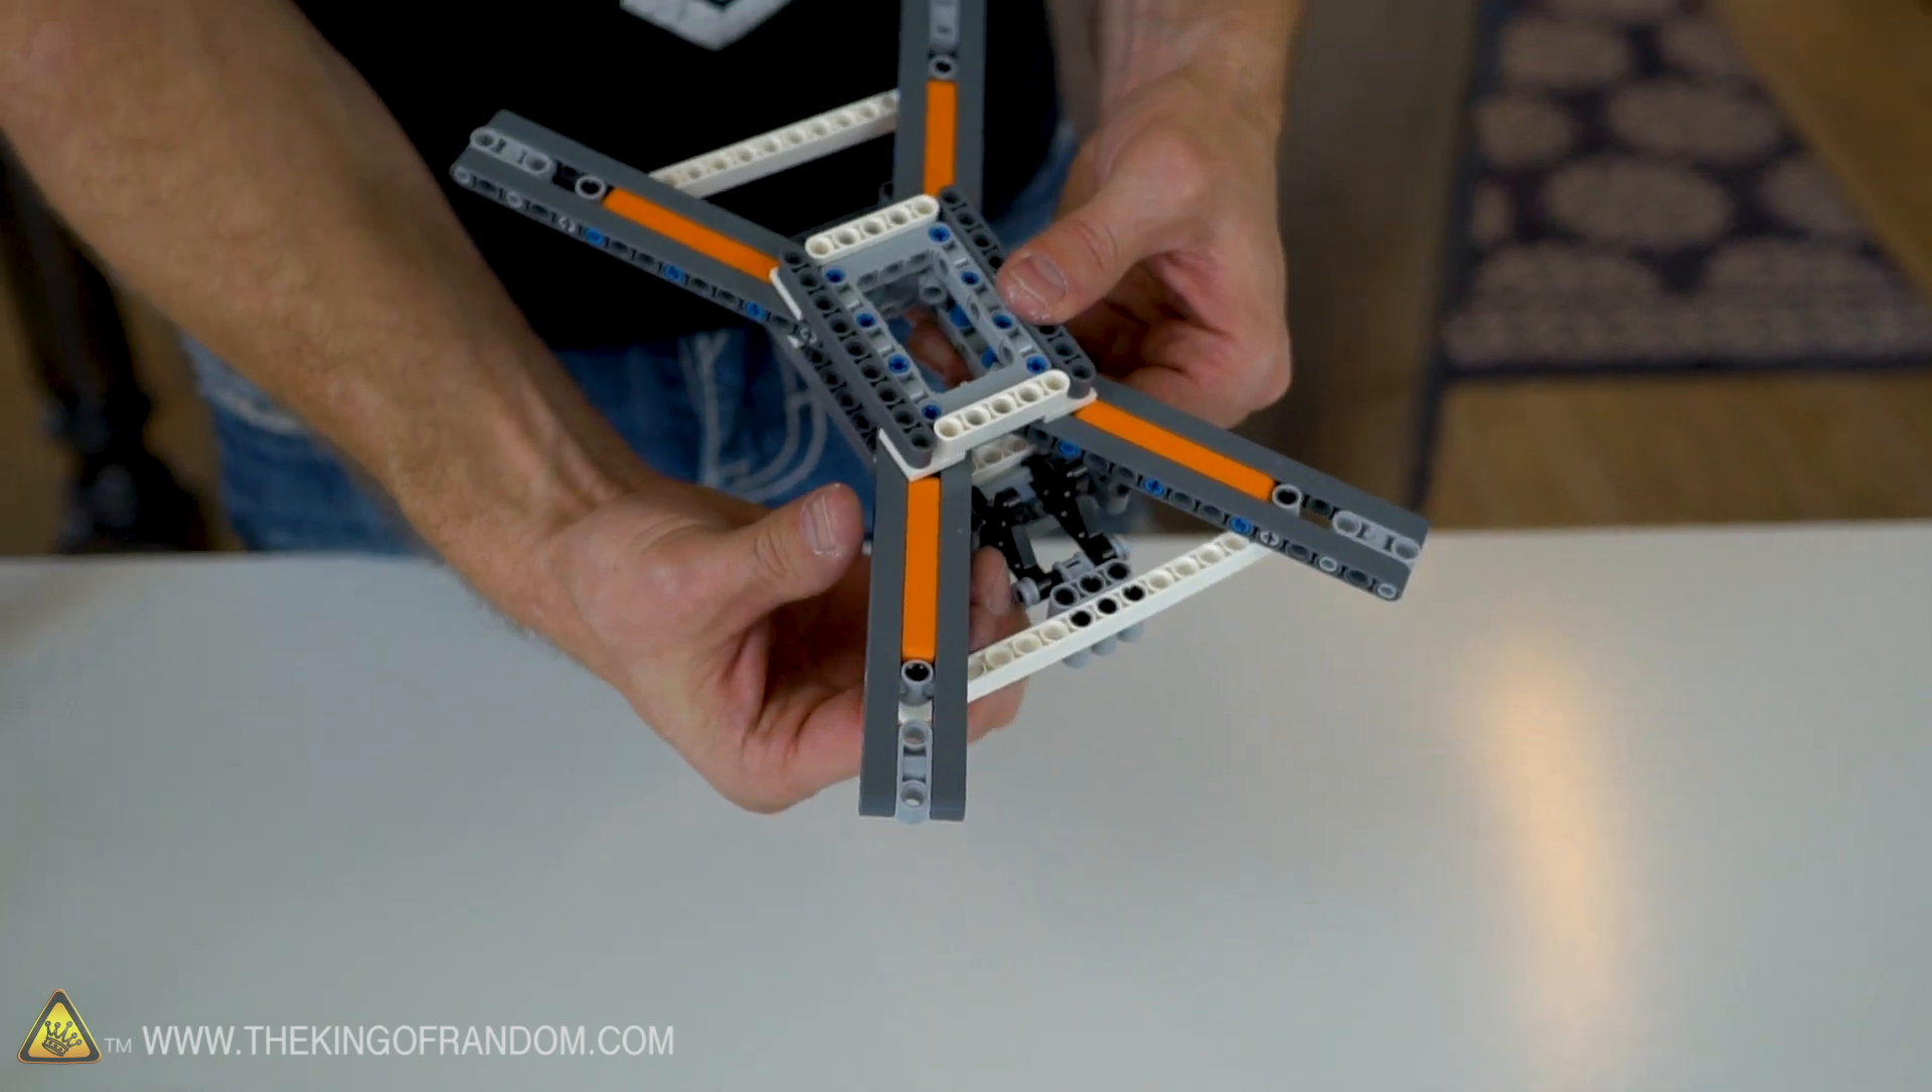And just like that, we've got the basic frame for our stretch X racing drone complete.